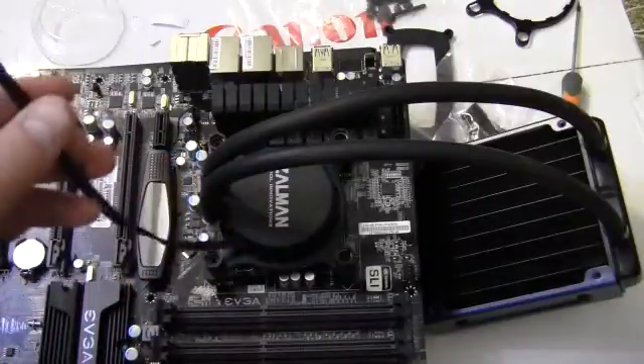So, I've got the pump and heat sink combo mounted to the board now.